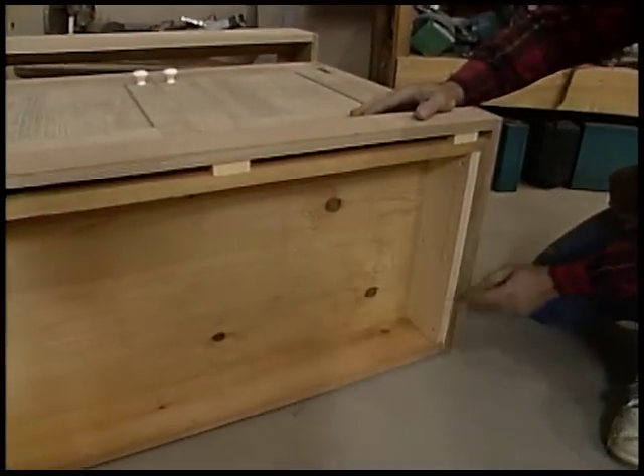And you'll see that the bottom and the sides are attached to this pine frame.